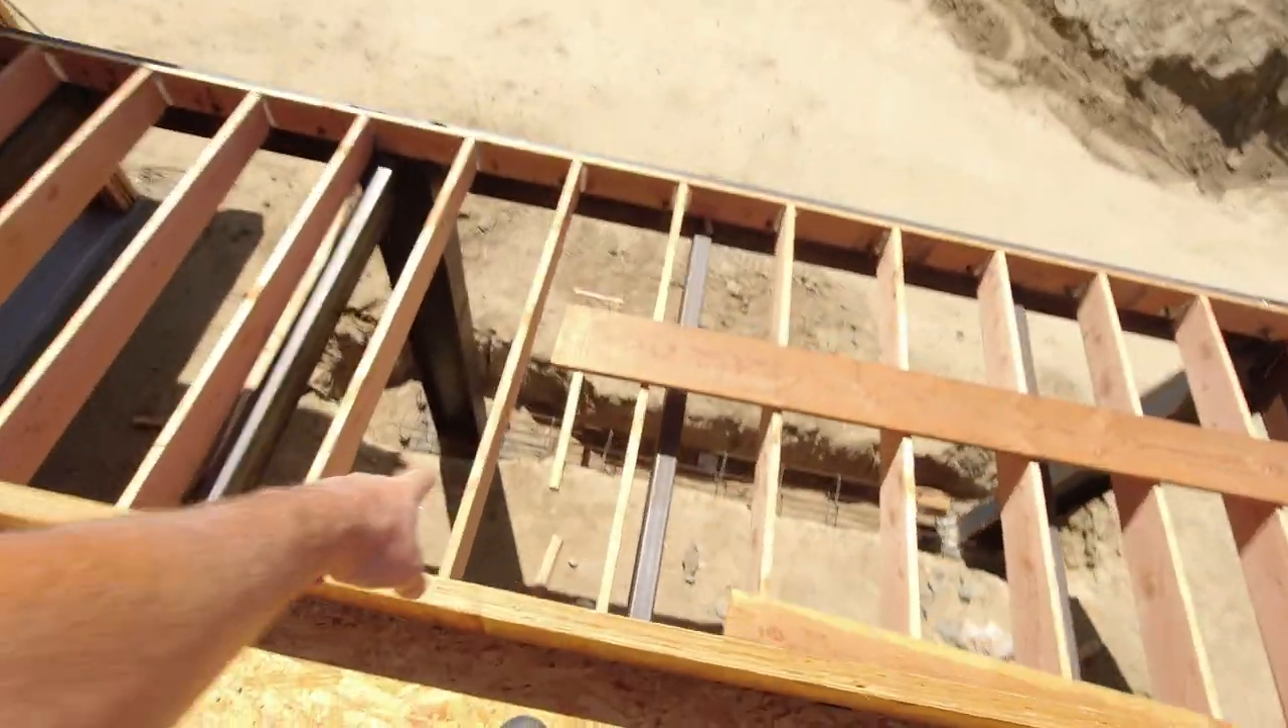You know, we're continuing on finishing up all the sheeting. We still have a lot of sheeting to do up here.